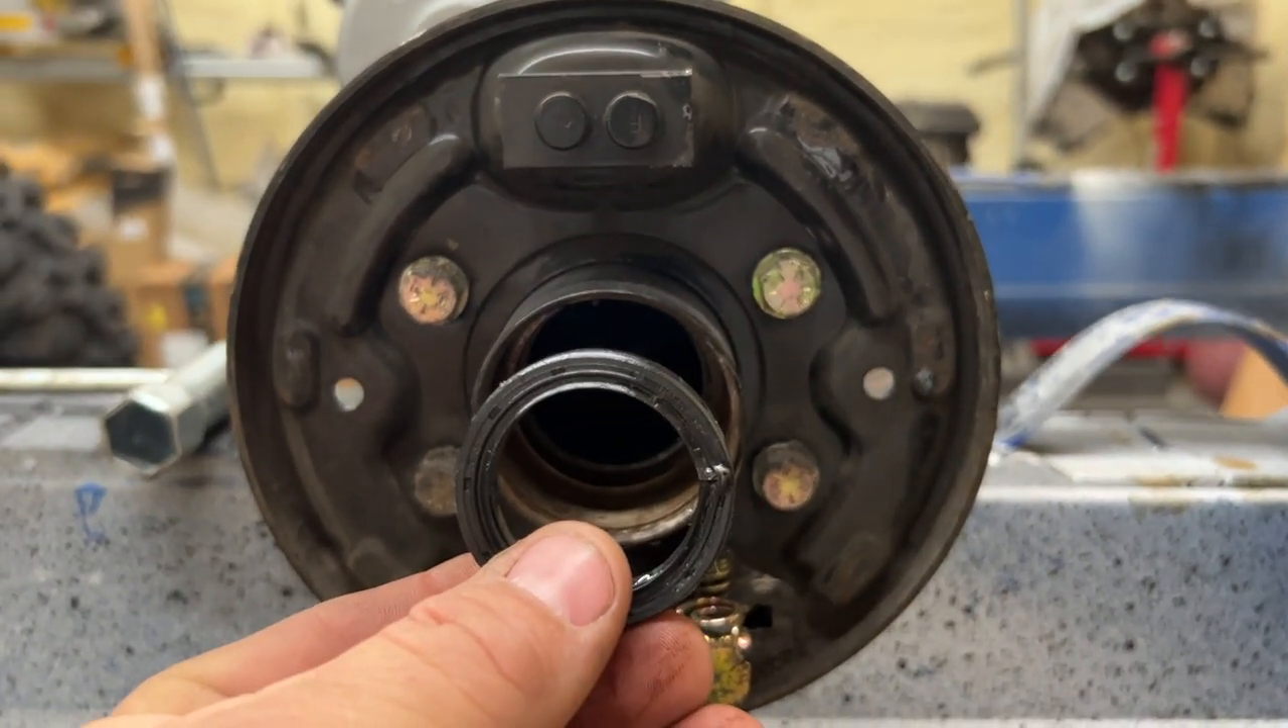So I went ahead and I removed the axle seal.